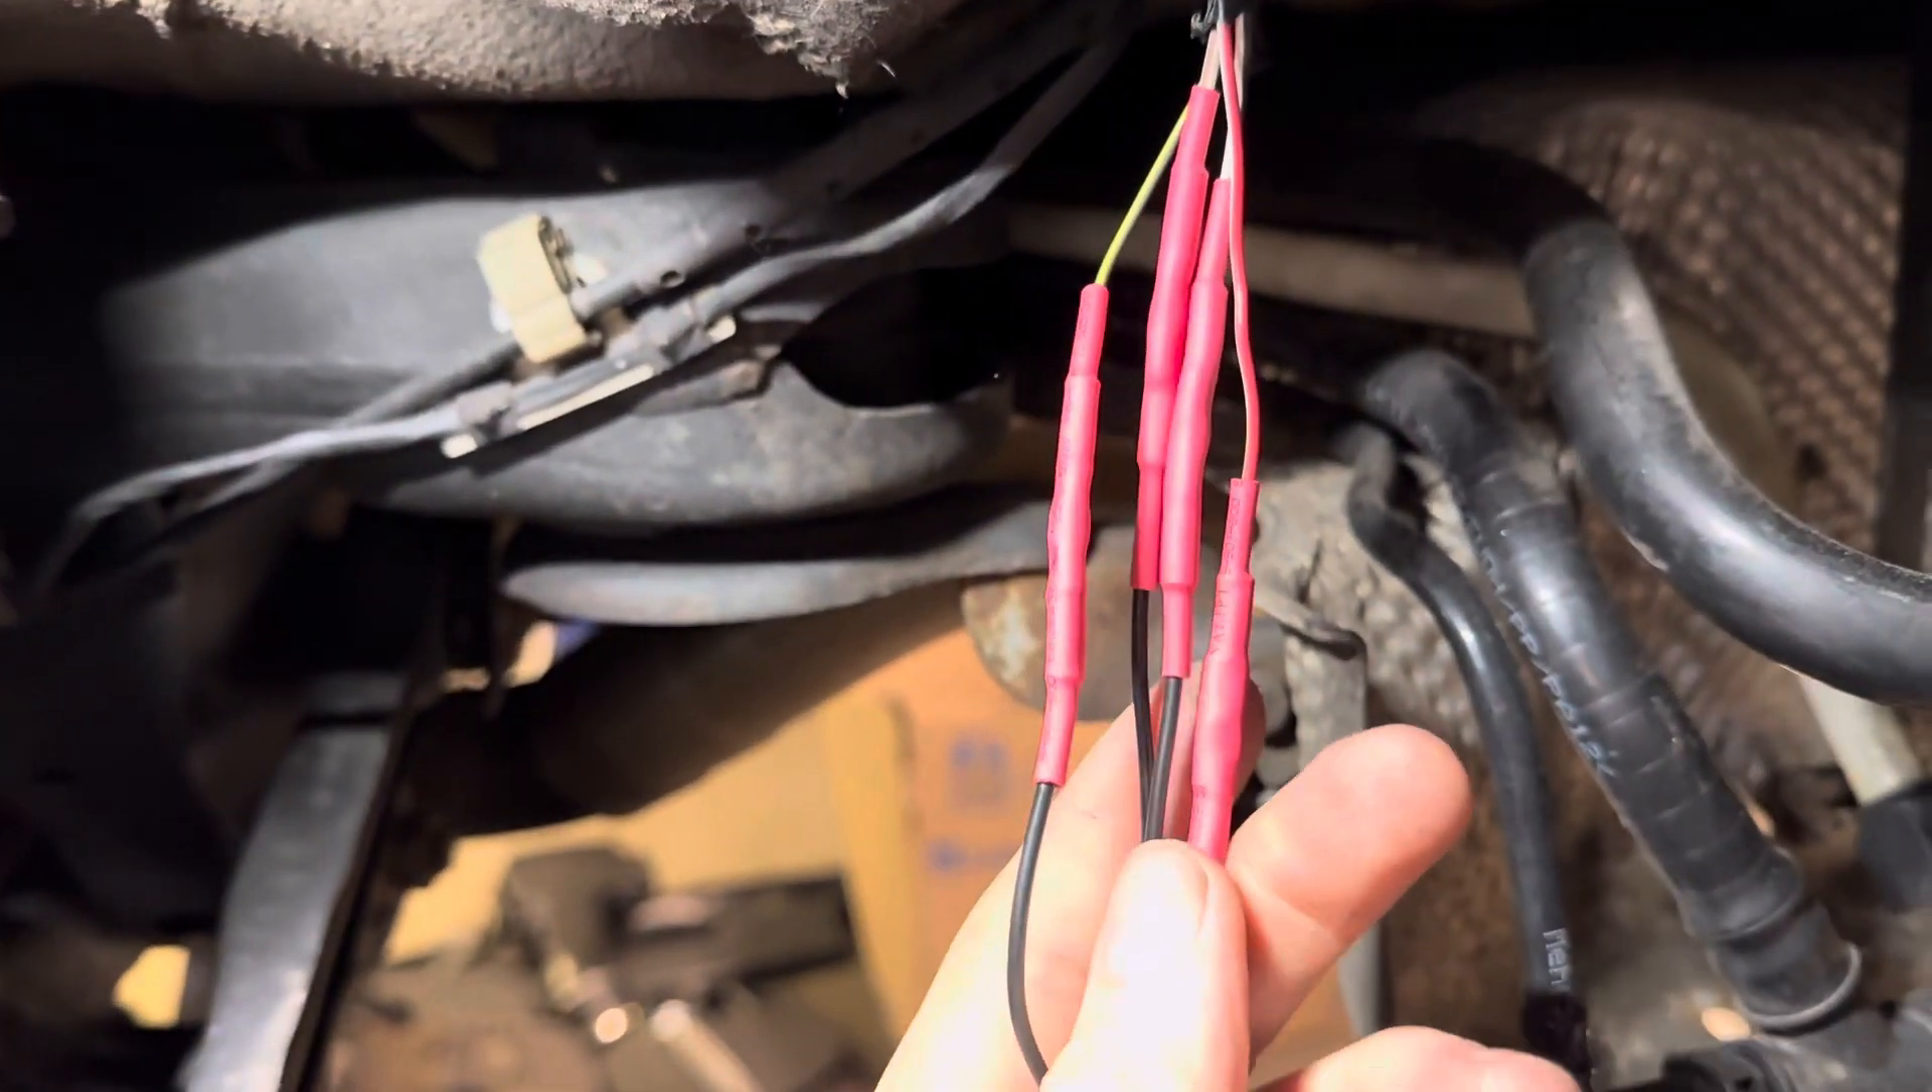All right so now we have the heat shrink on the wiring and looks pretty dang good.